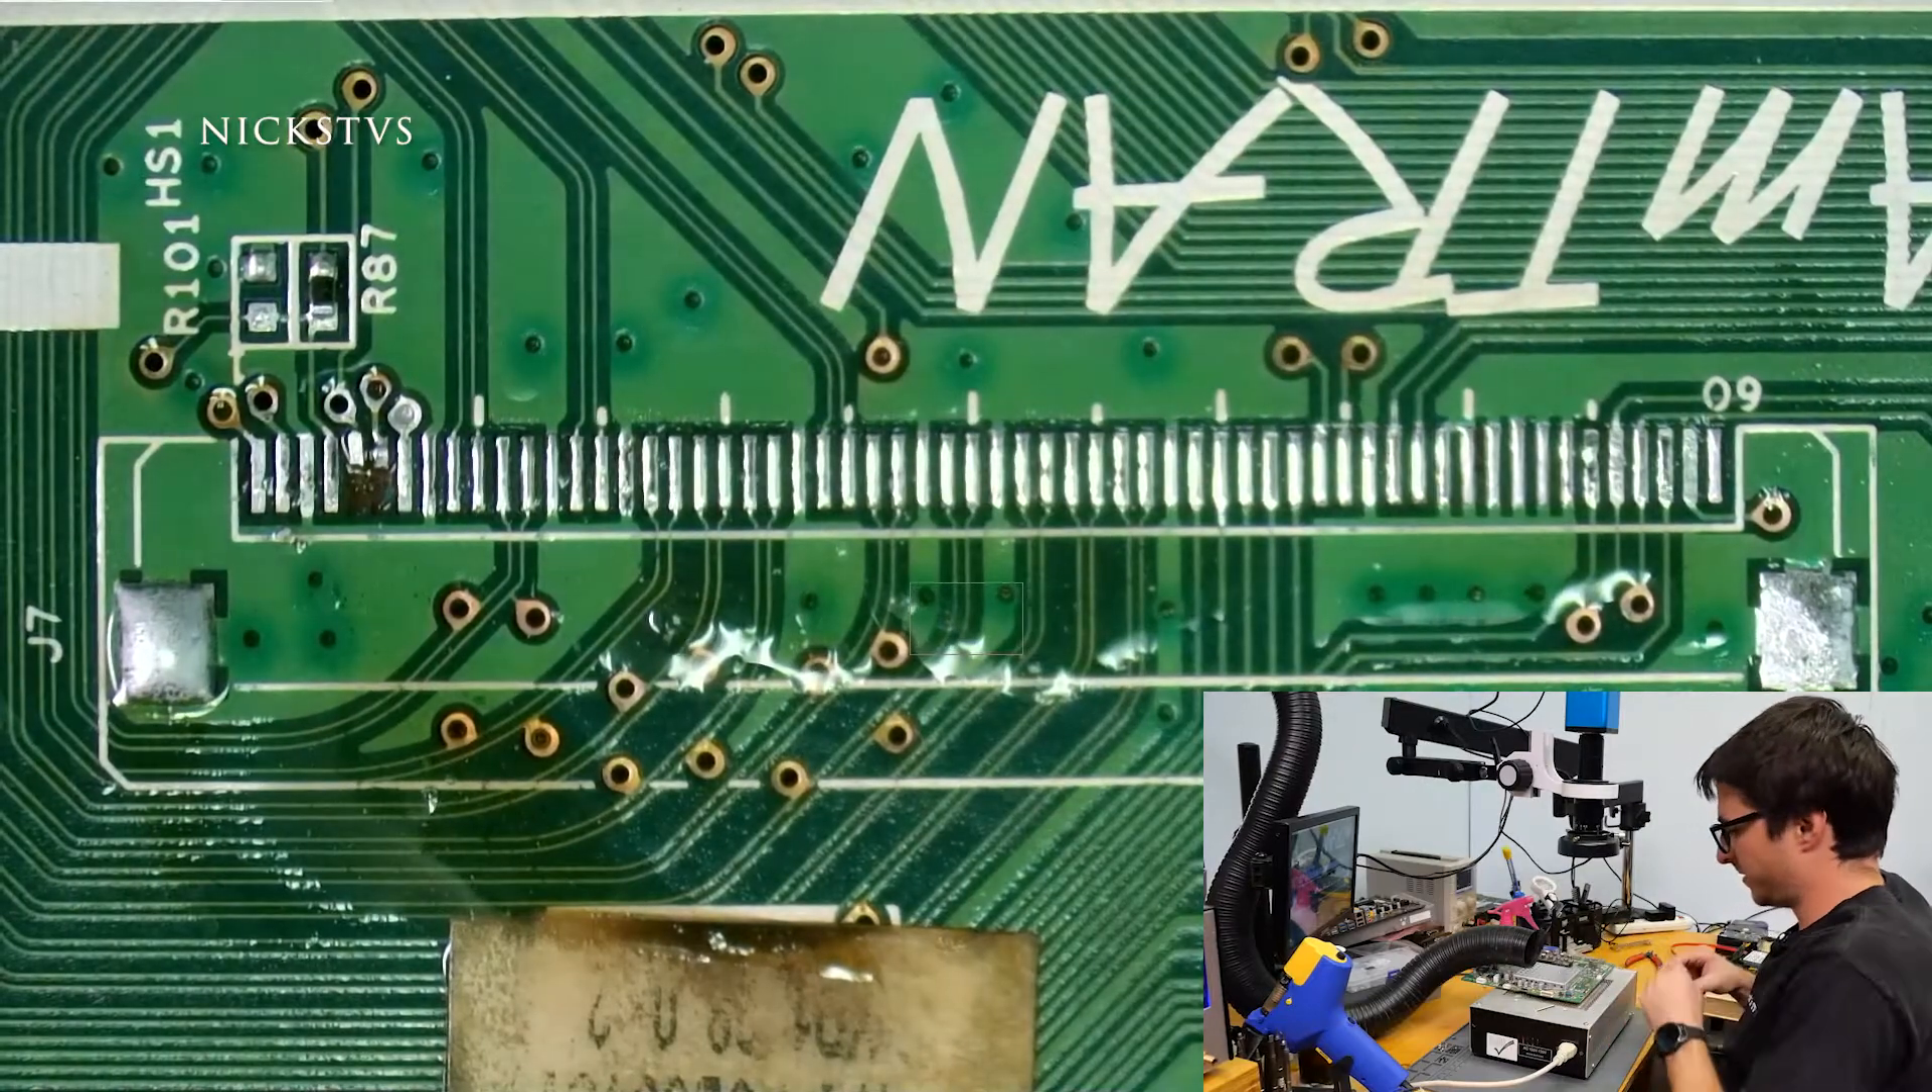So the bad clip is removed, the damaged clip is off the board.